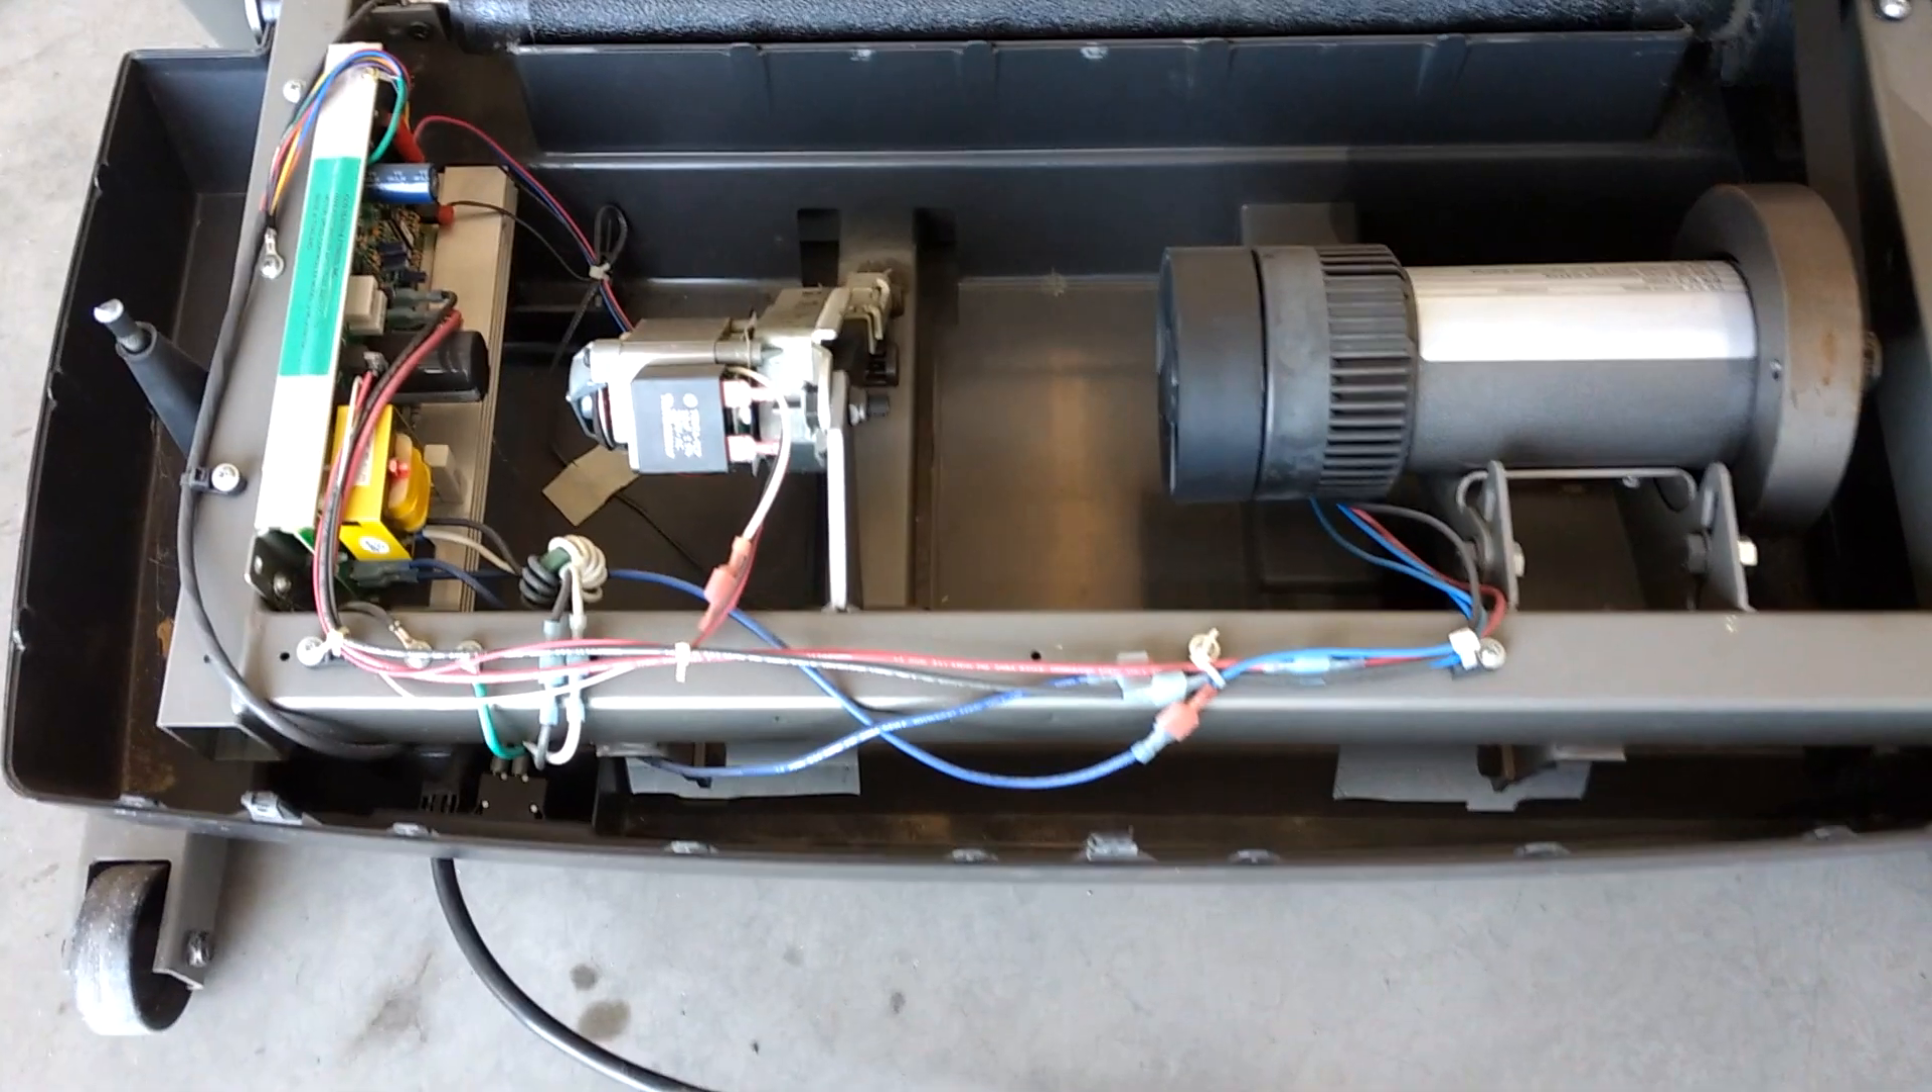And here you can see that I've taken off the main covers for the motor compartment.